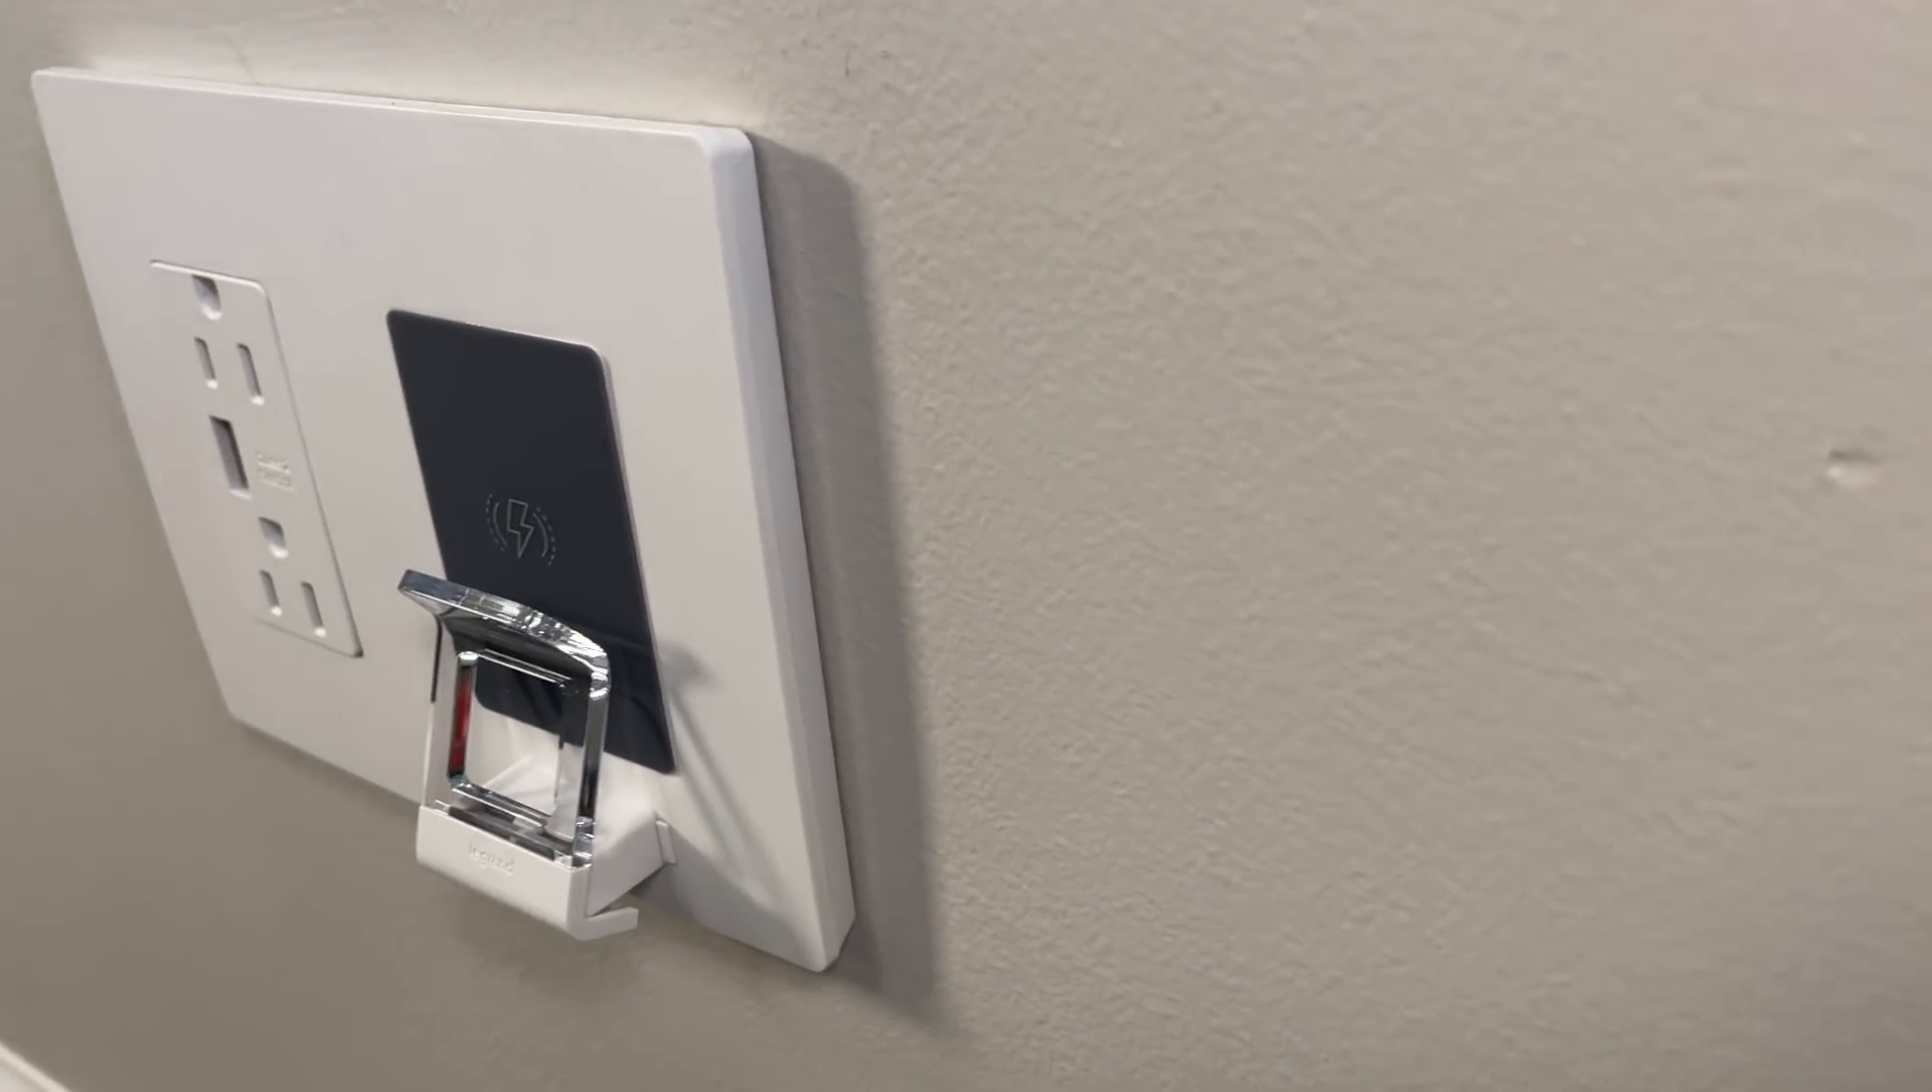You can't have that receptacle sticking out or you'll get big gaps but everything looks good with this install.